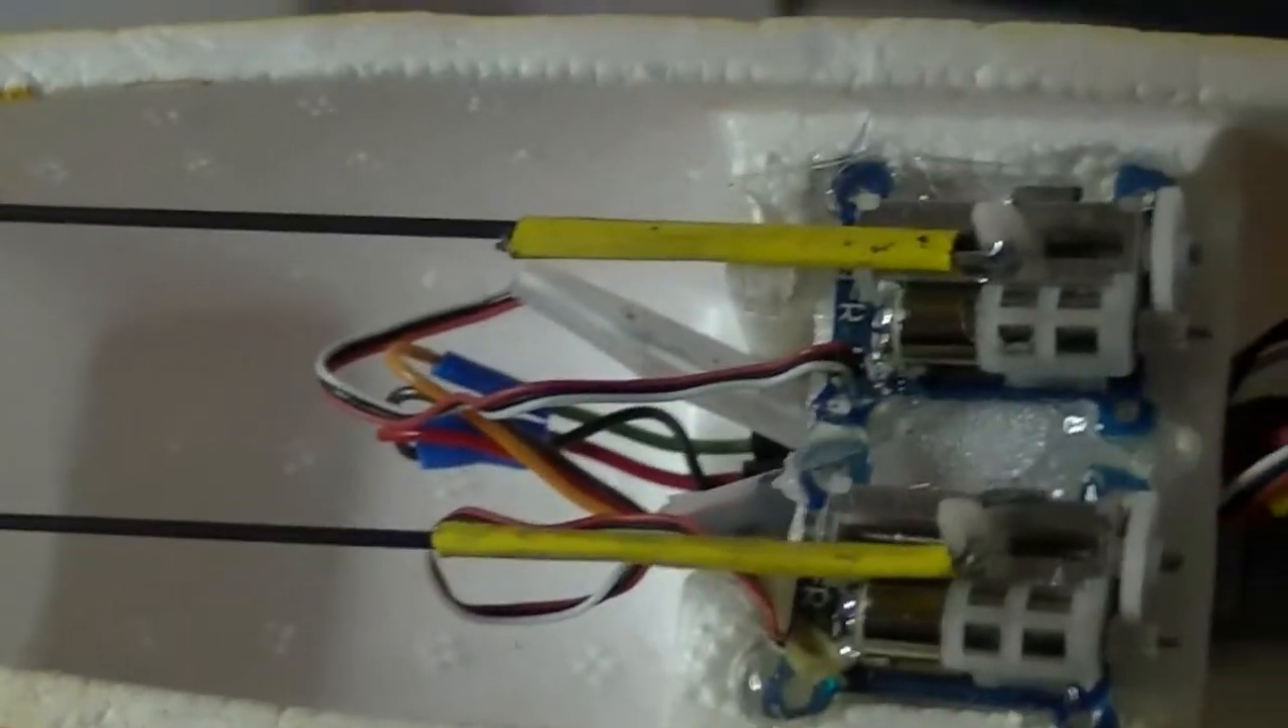Ok so both control rods are now attached to the servo horns.